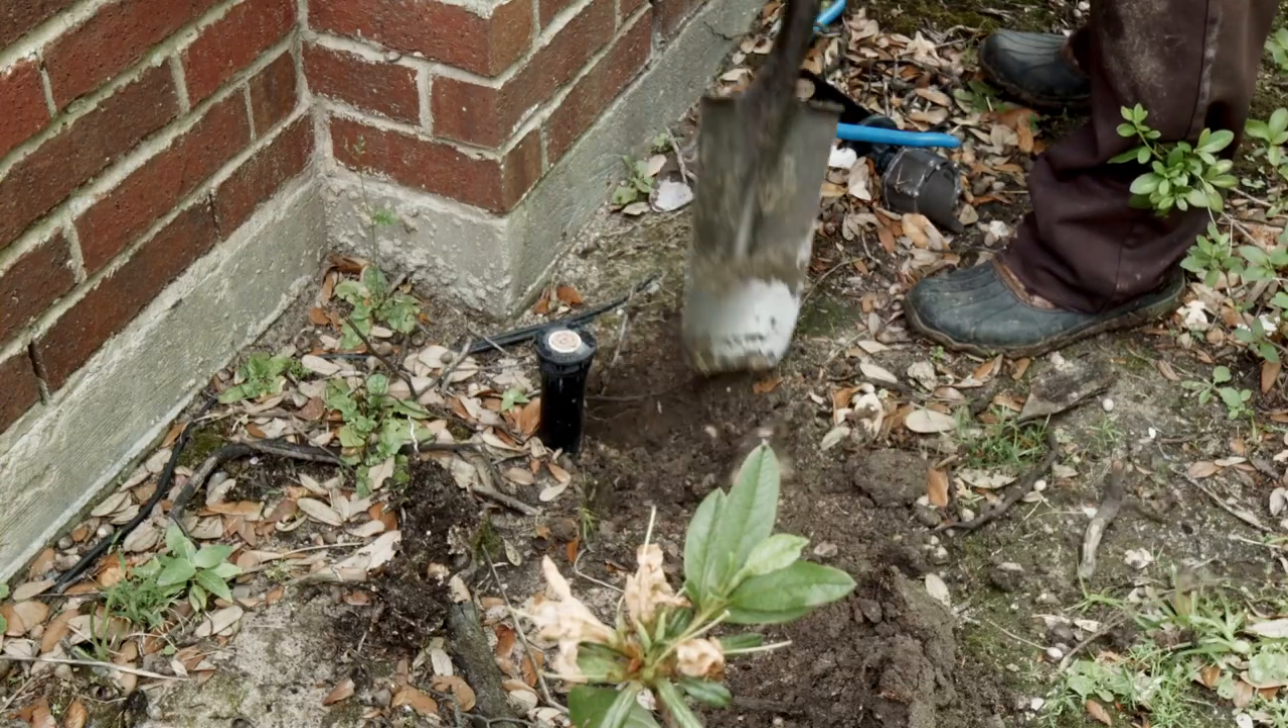We've got a pop-up that's sticking up several inches too high. The top of that pop-up should be even with the ground, so let's fix that.